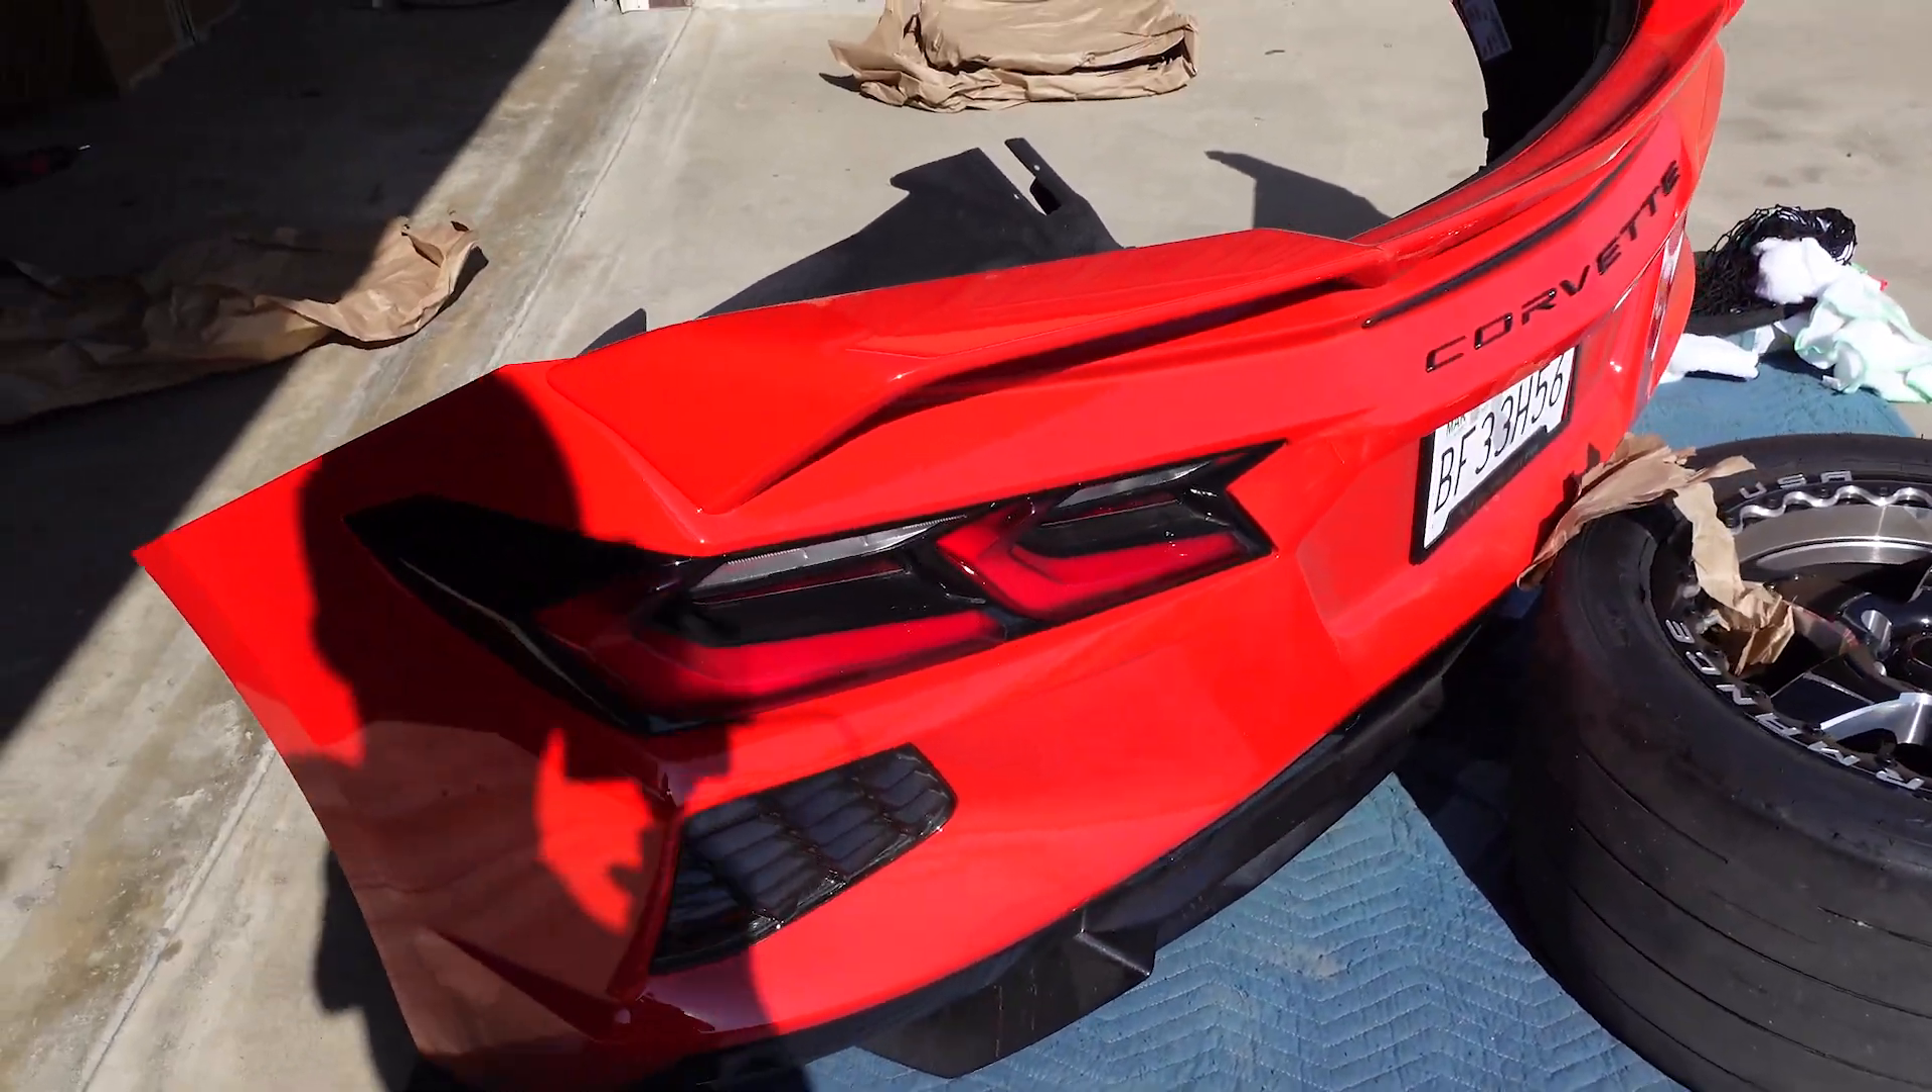Alright guys so the hard part is completed. Removing the bumper.